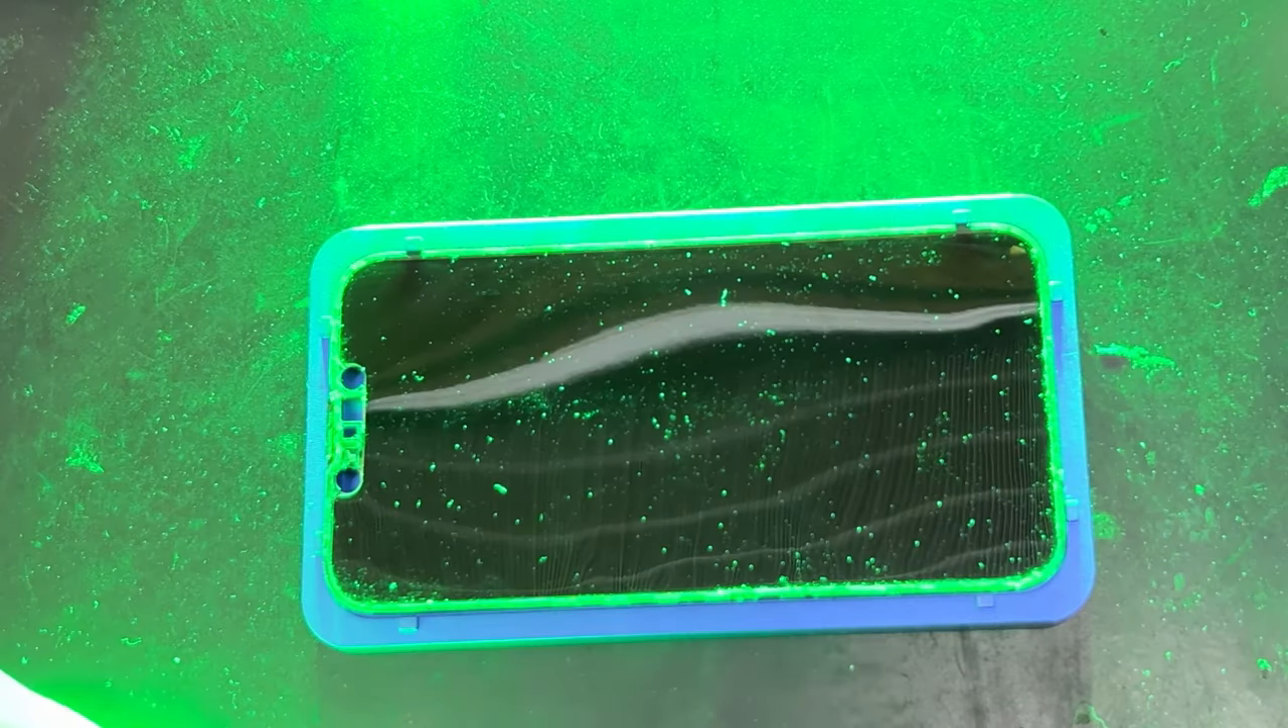So now you can see that I have the display OLED inside of a mold.